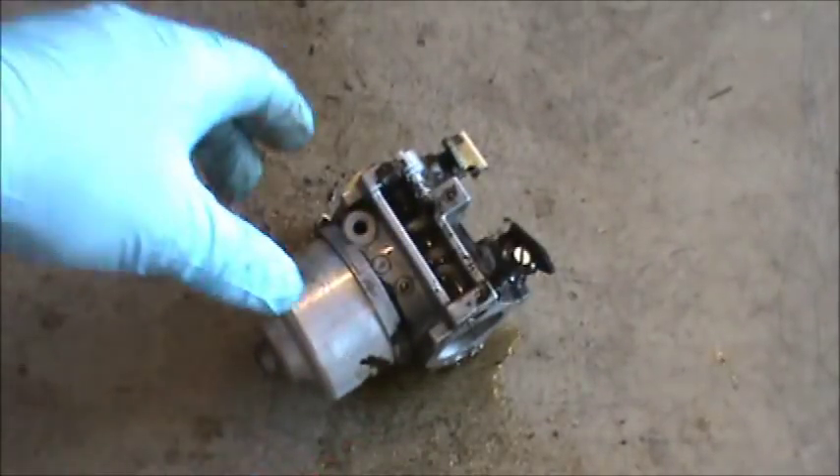So I have the carb off and you can see it's pretty dirty.